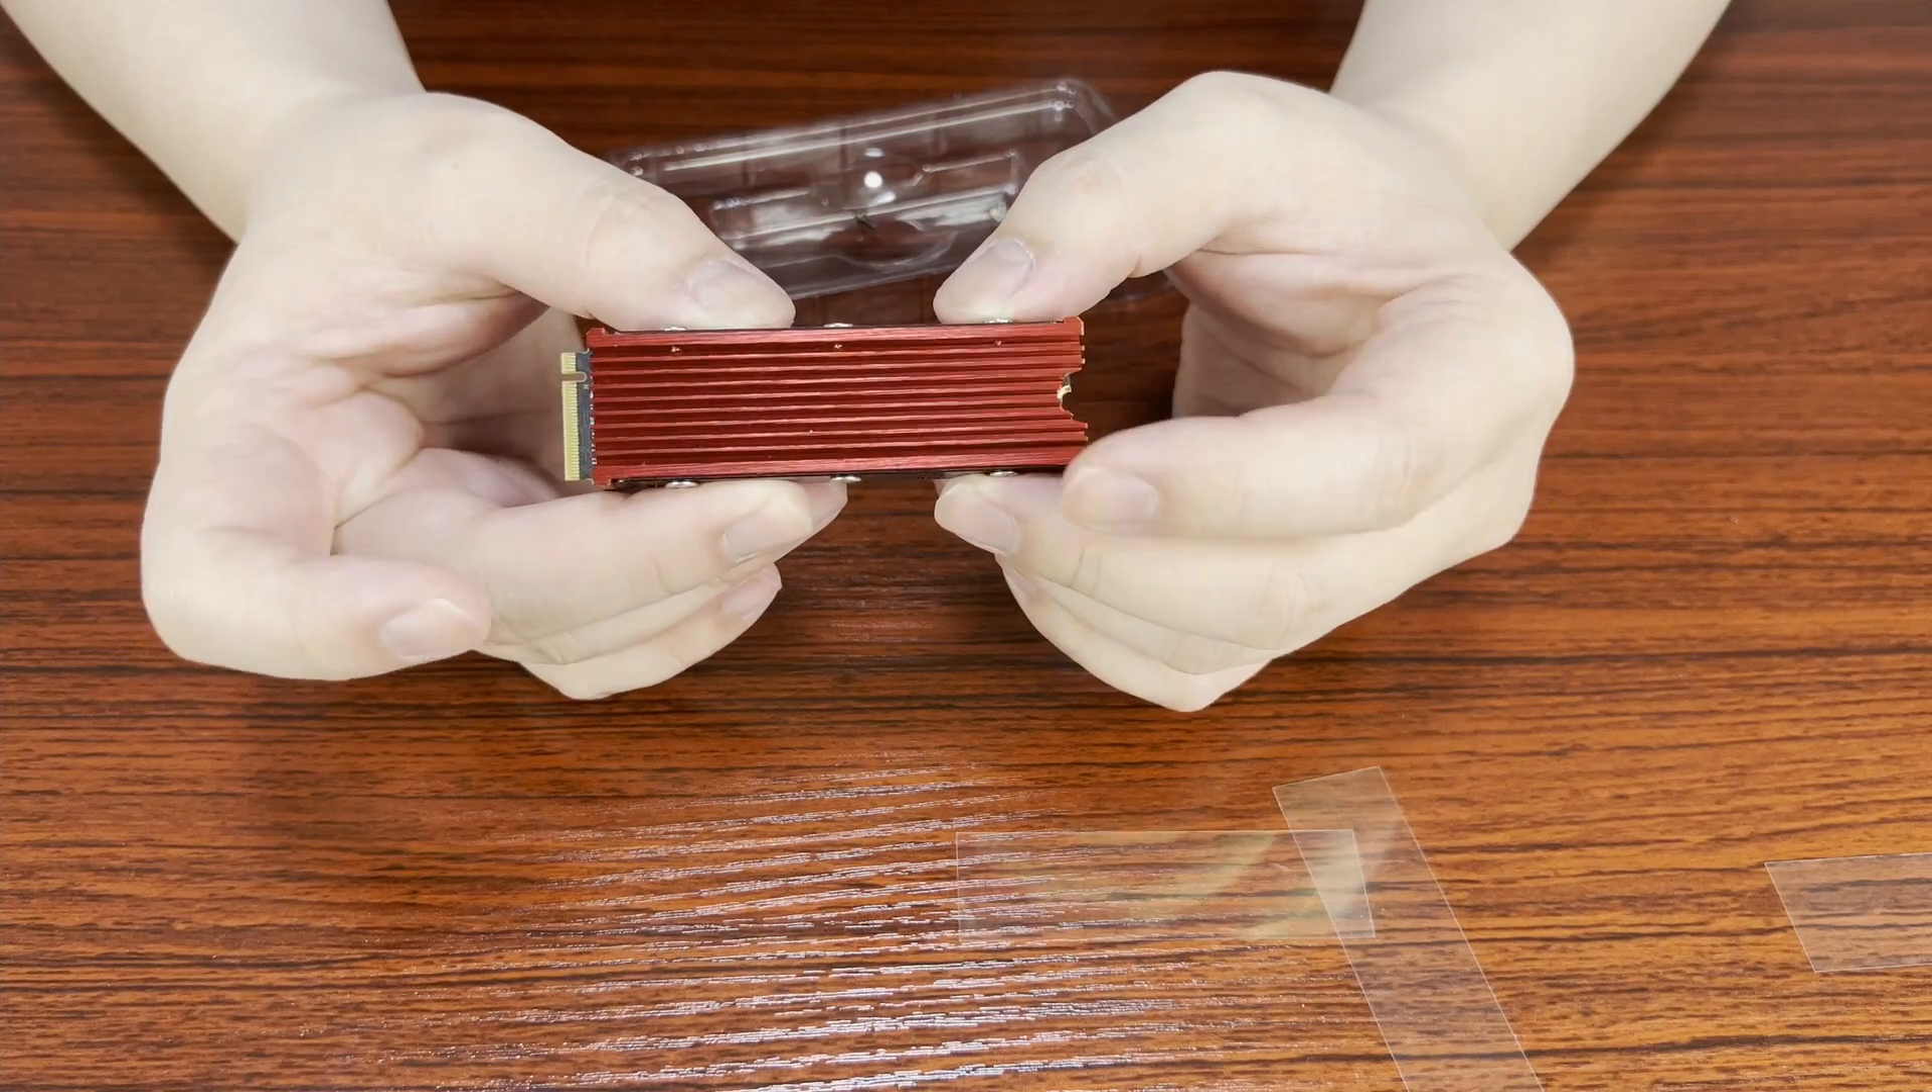All right, so I'm done with the installation of the heat sink to the SSD.